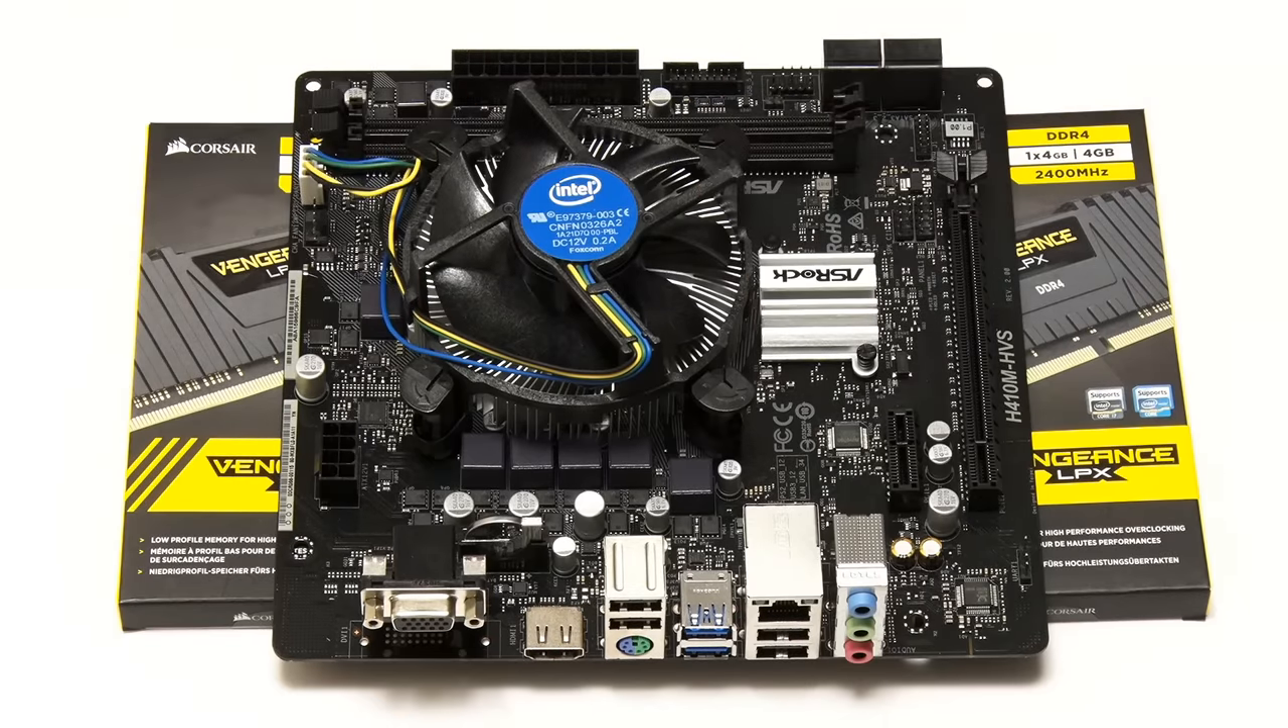And there we are, our CPU cooler is well and truly fitted.